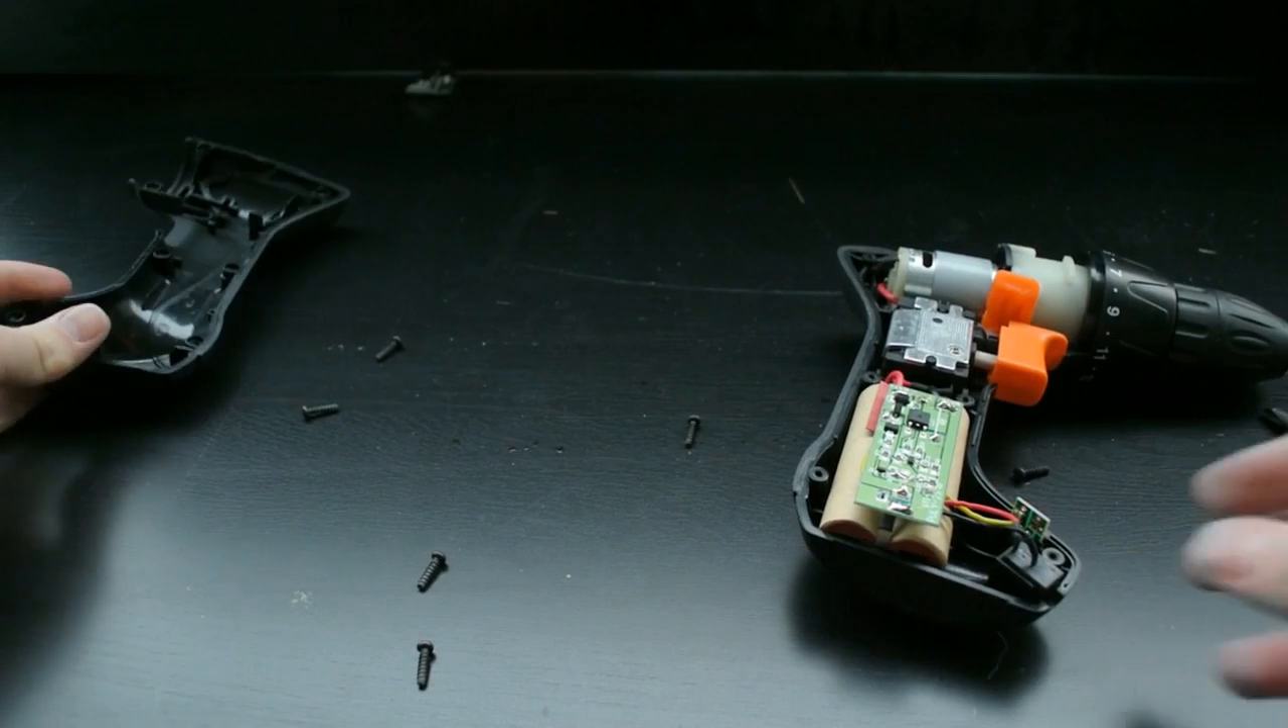And the case should come apart by just pulling the sides to different directions. And there we go. The case is open.